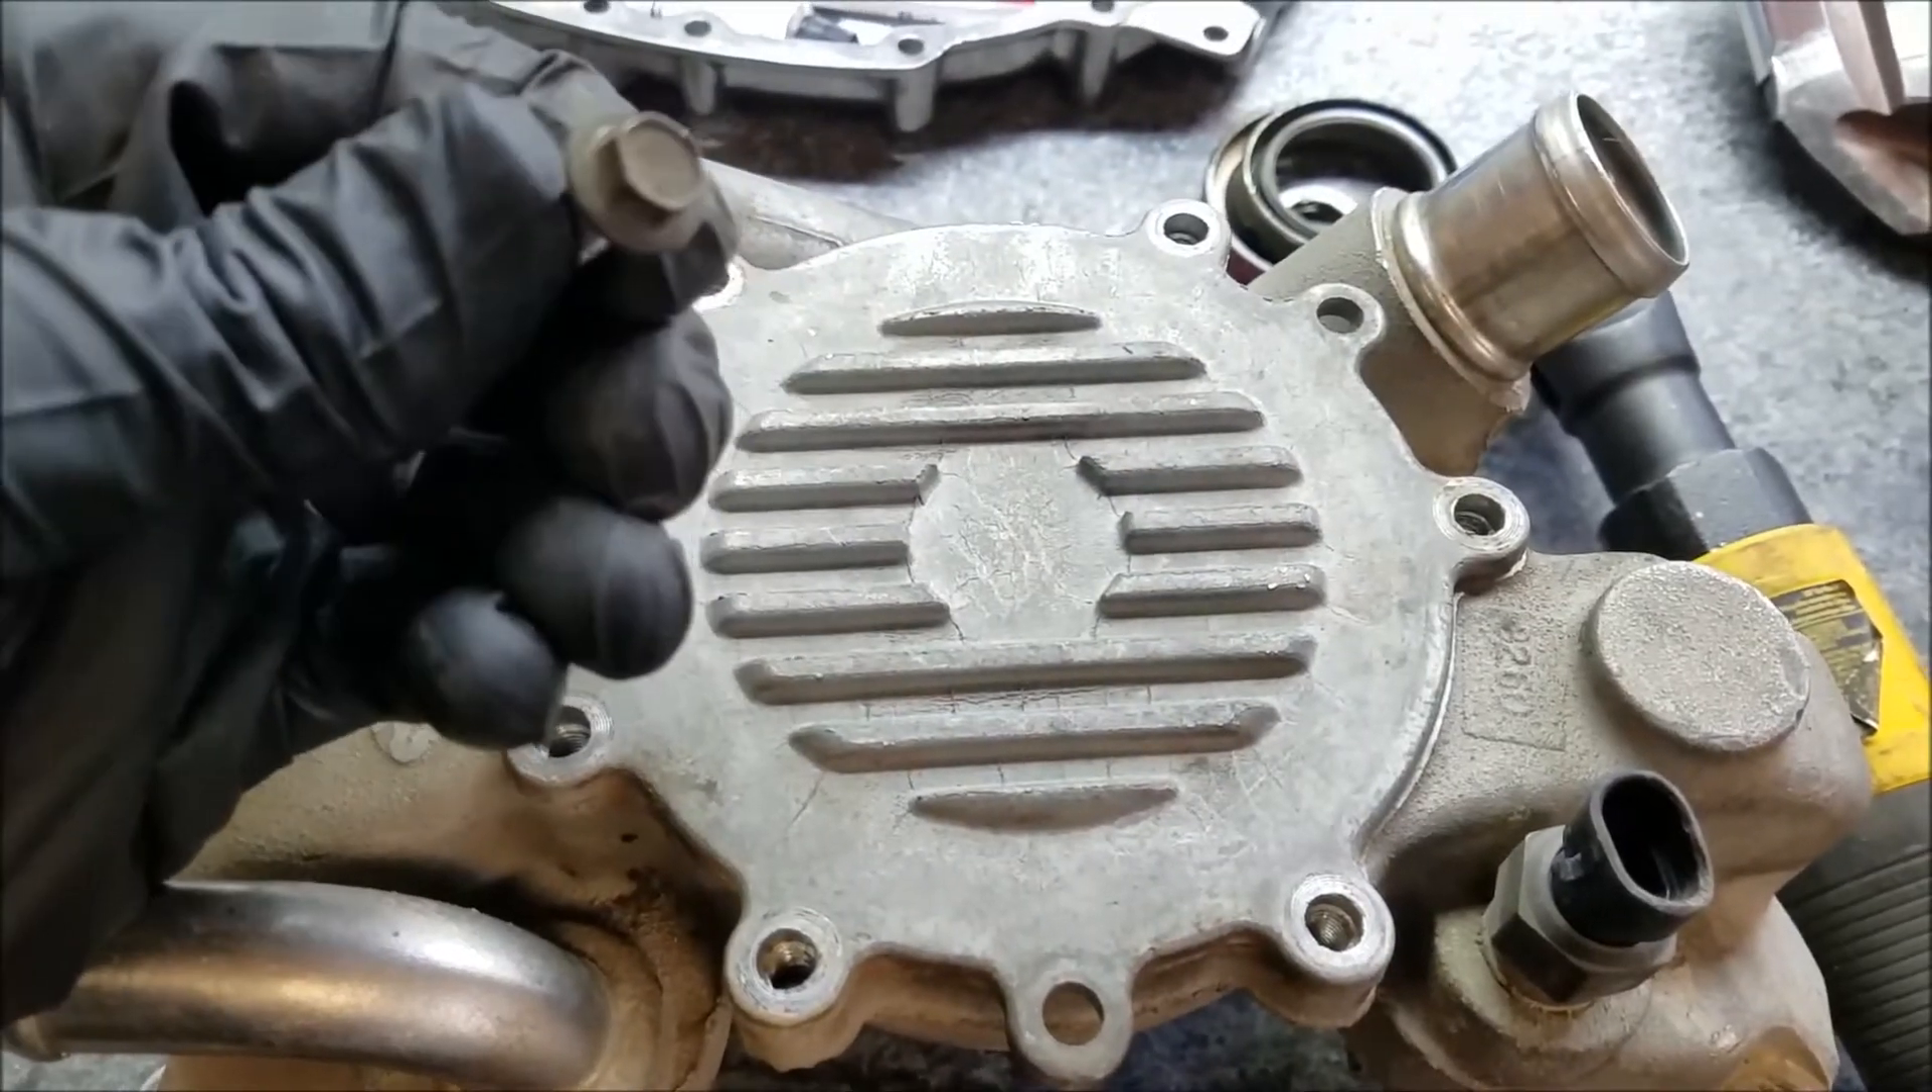Got all the bolts removed they are eight millimeter.